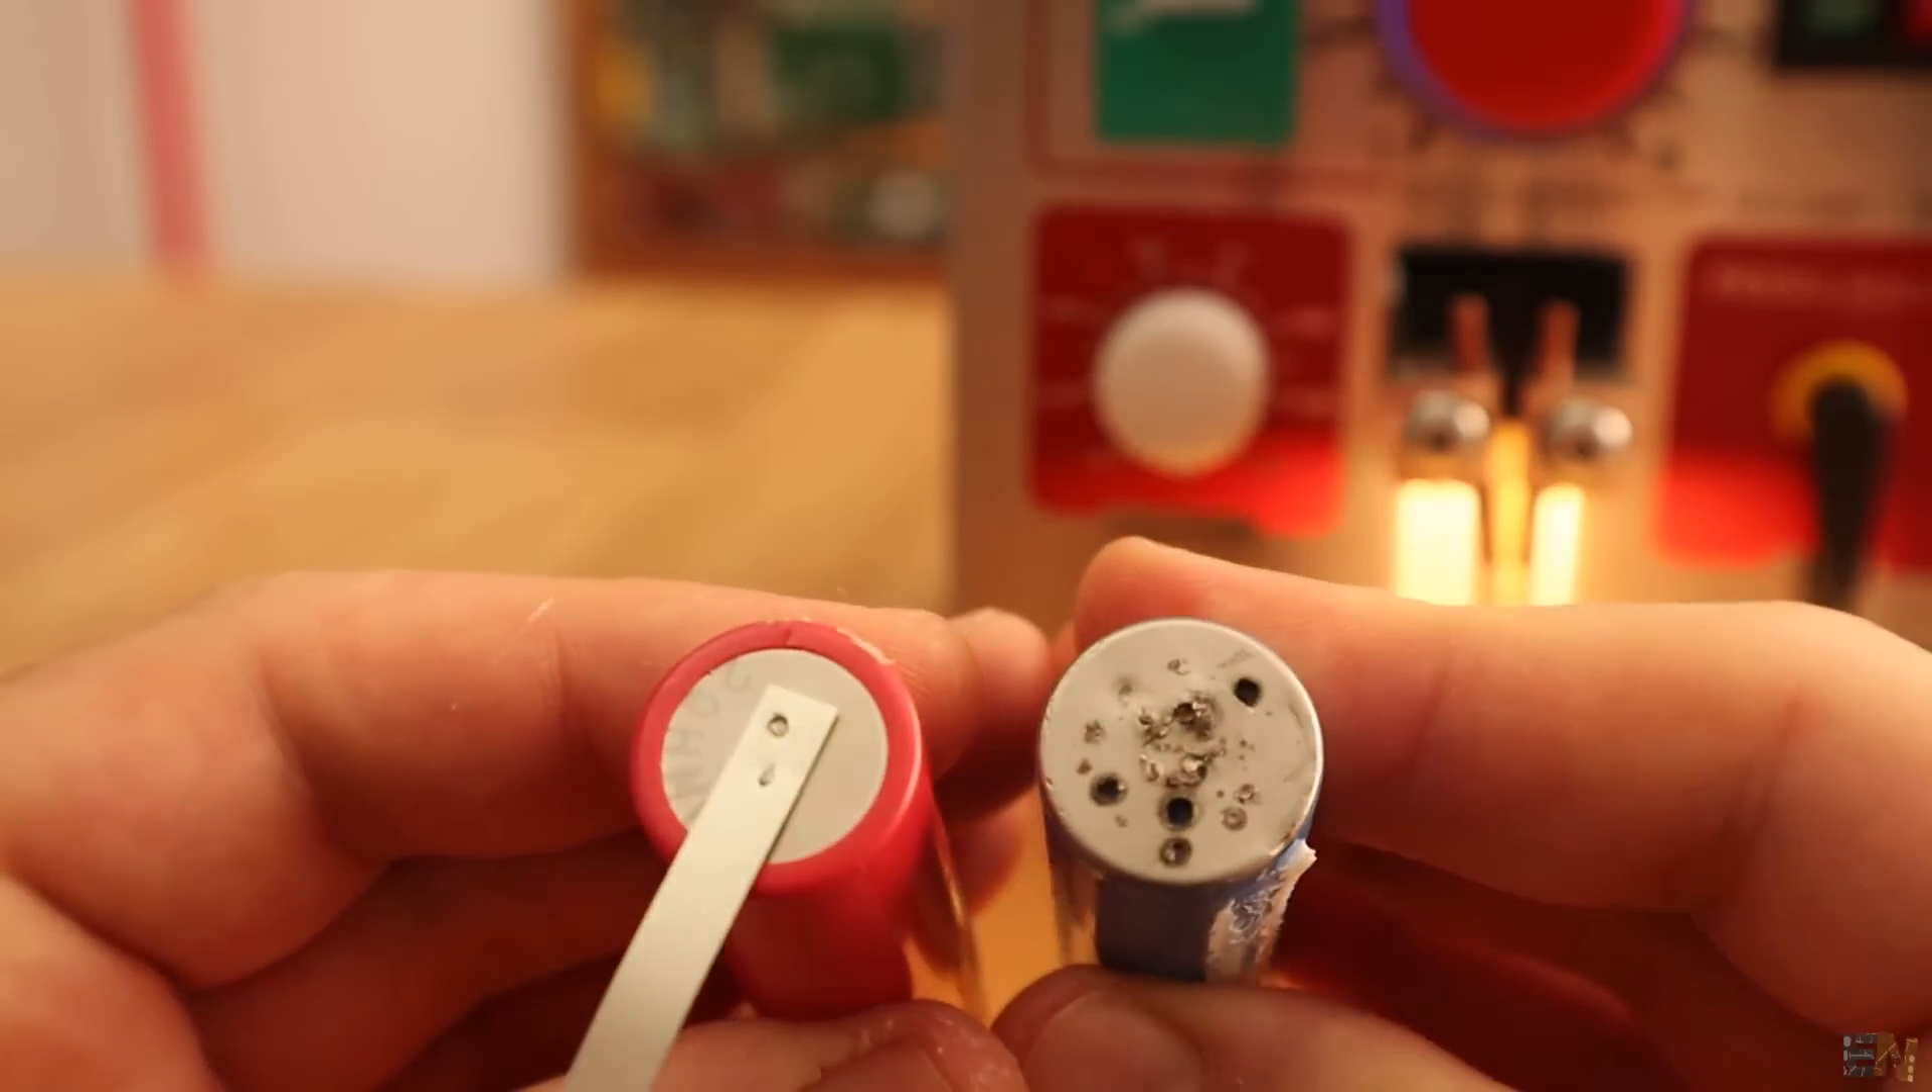And there you go, now the metal connection is soldered to the battery.